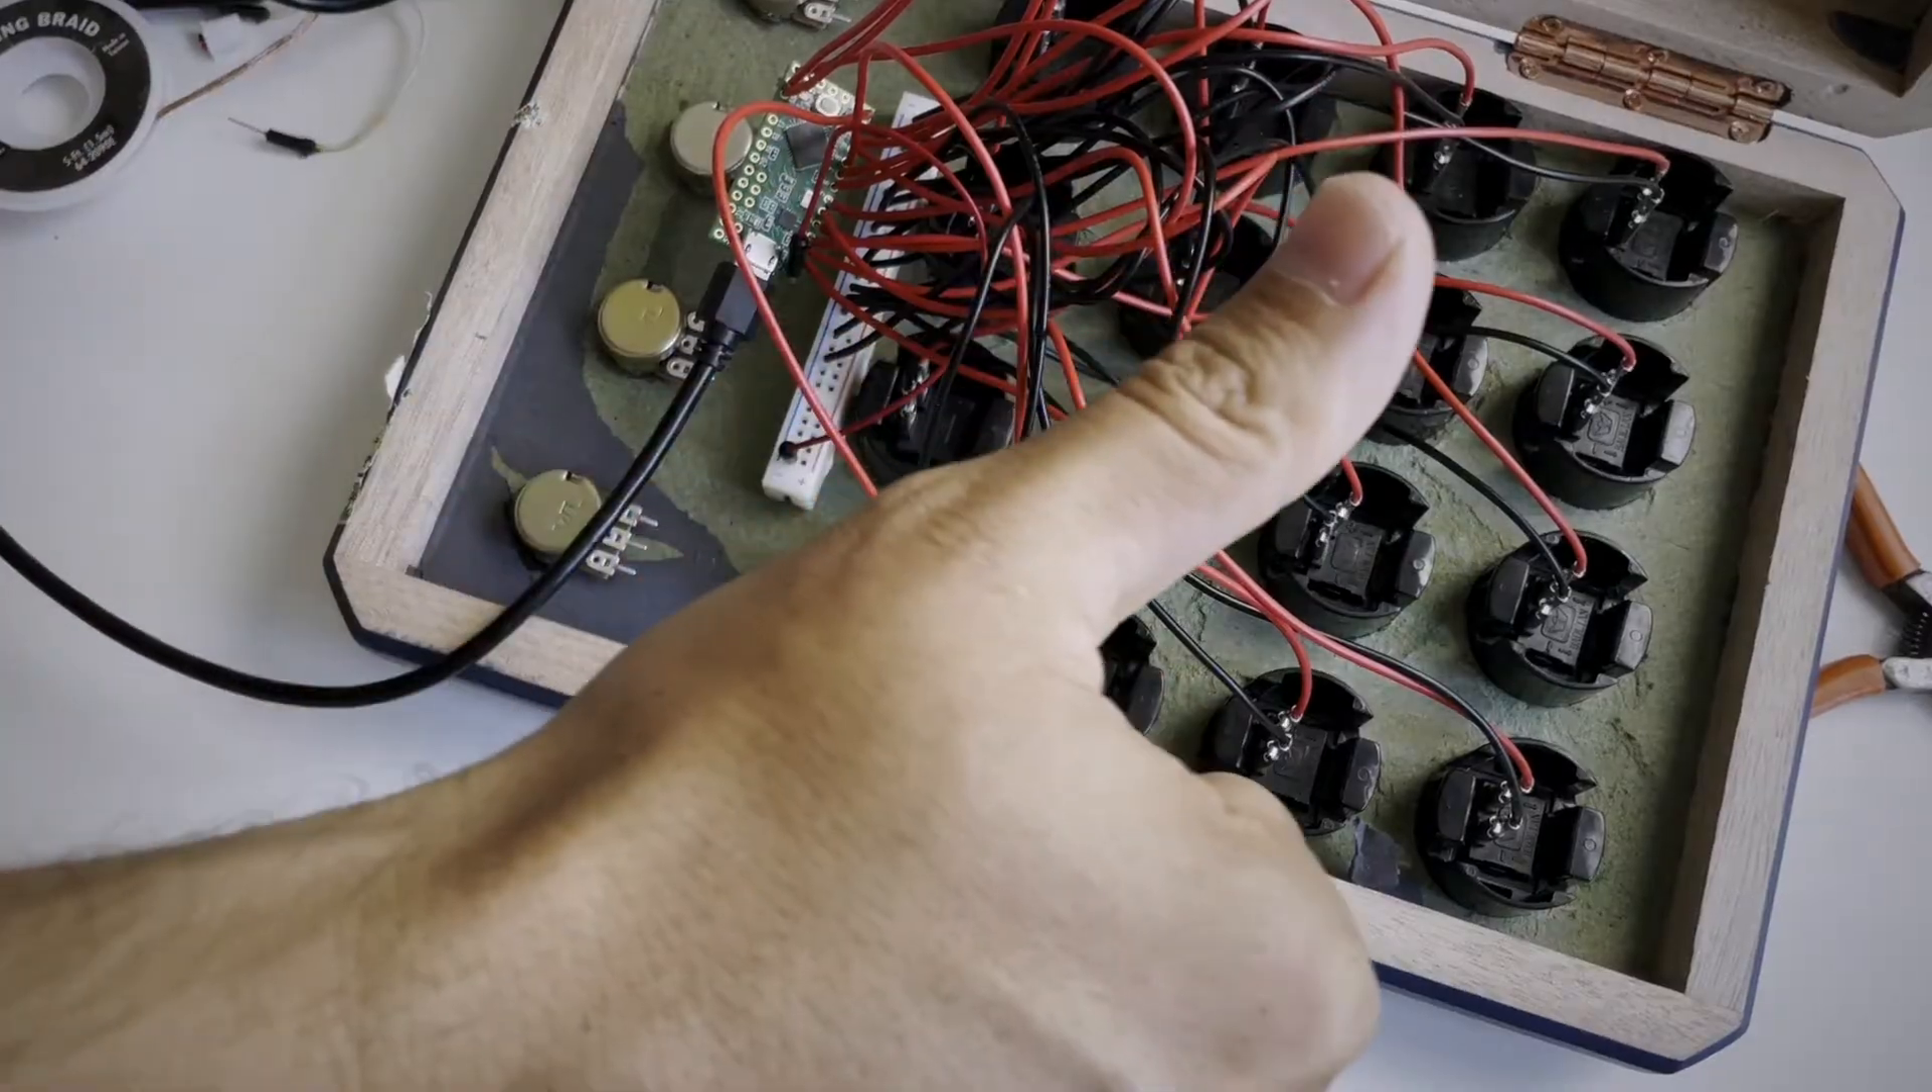So here we have everything wired up except for the potentiometers.